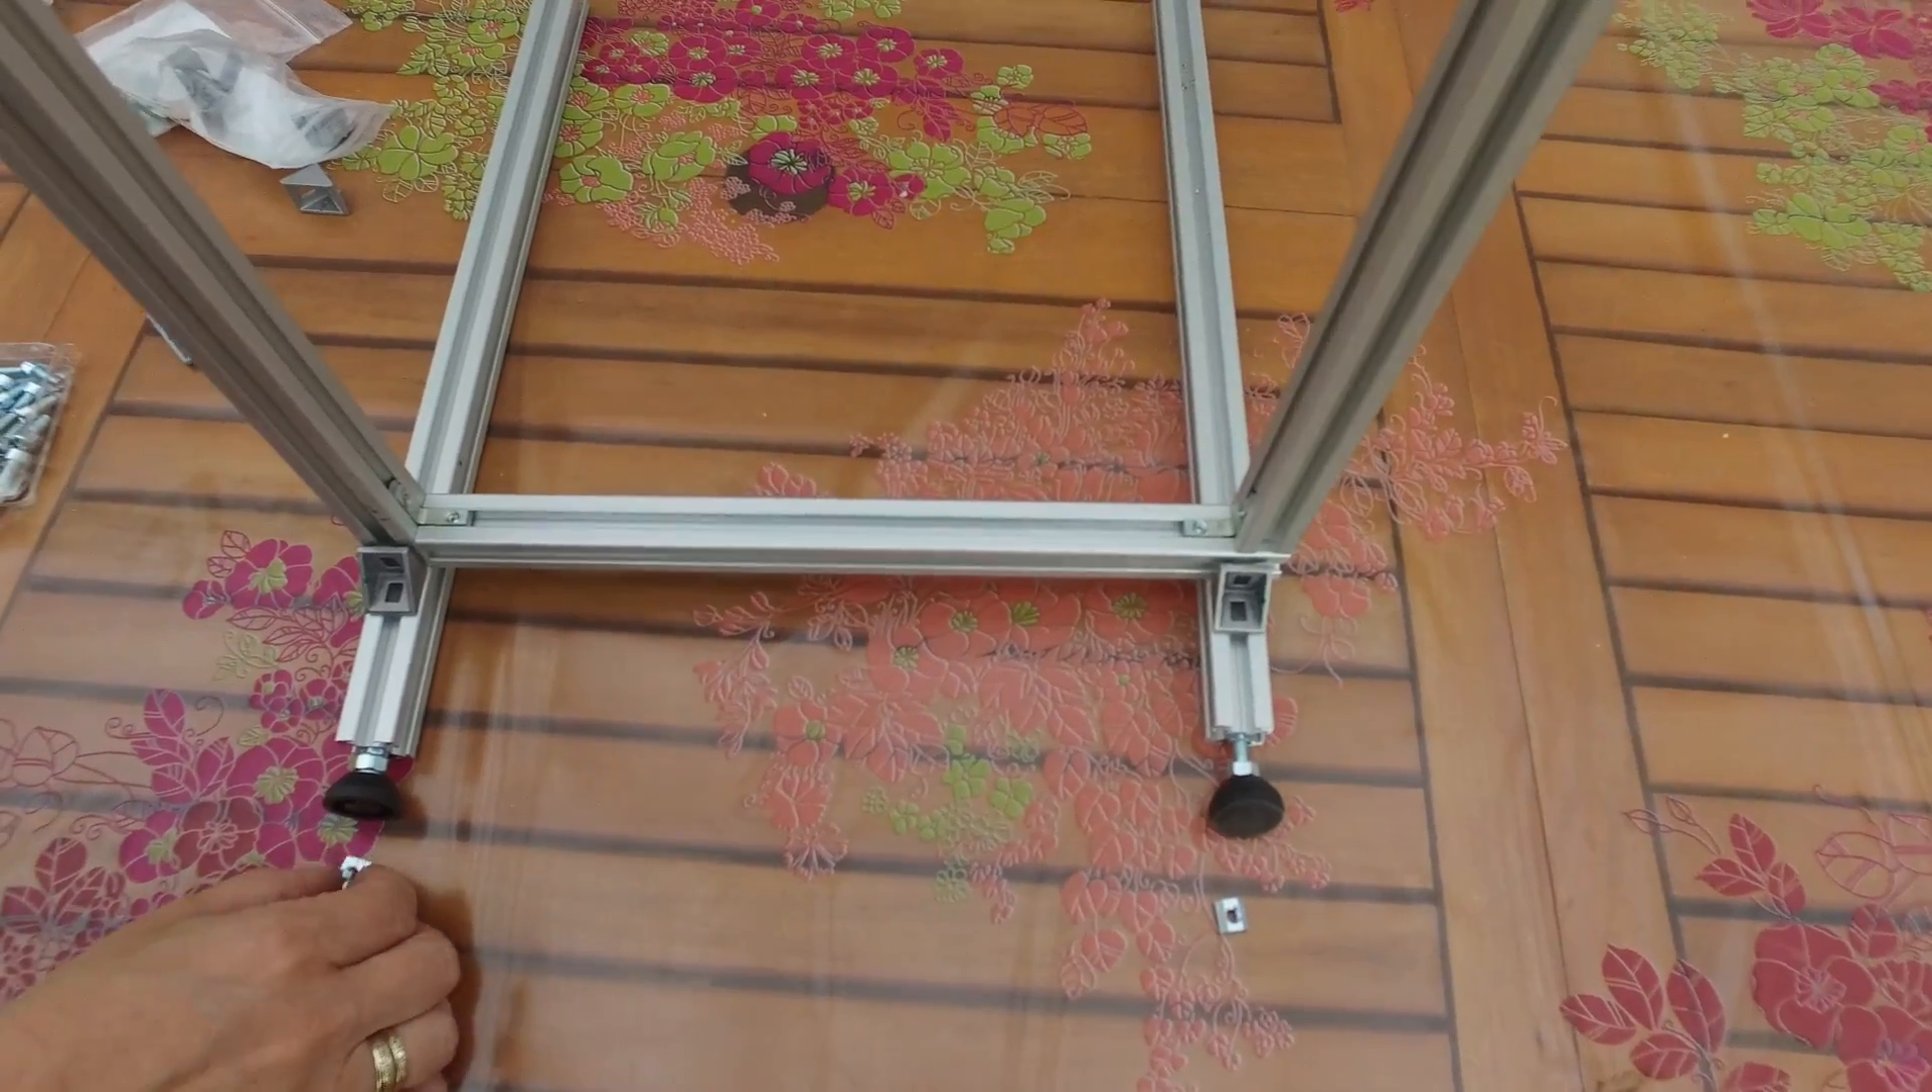Jetzt seht ihr den Rahmen schon mal an zwei Füßen befestigt.